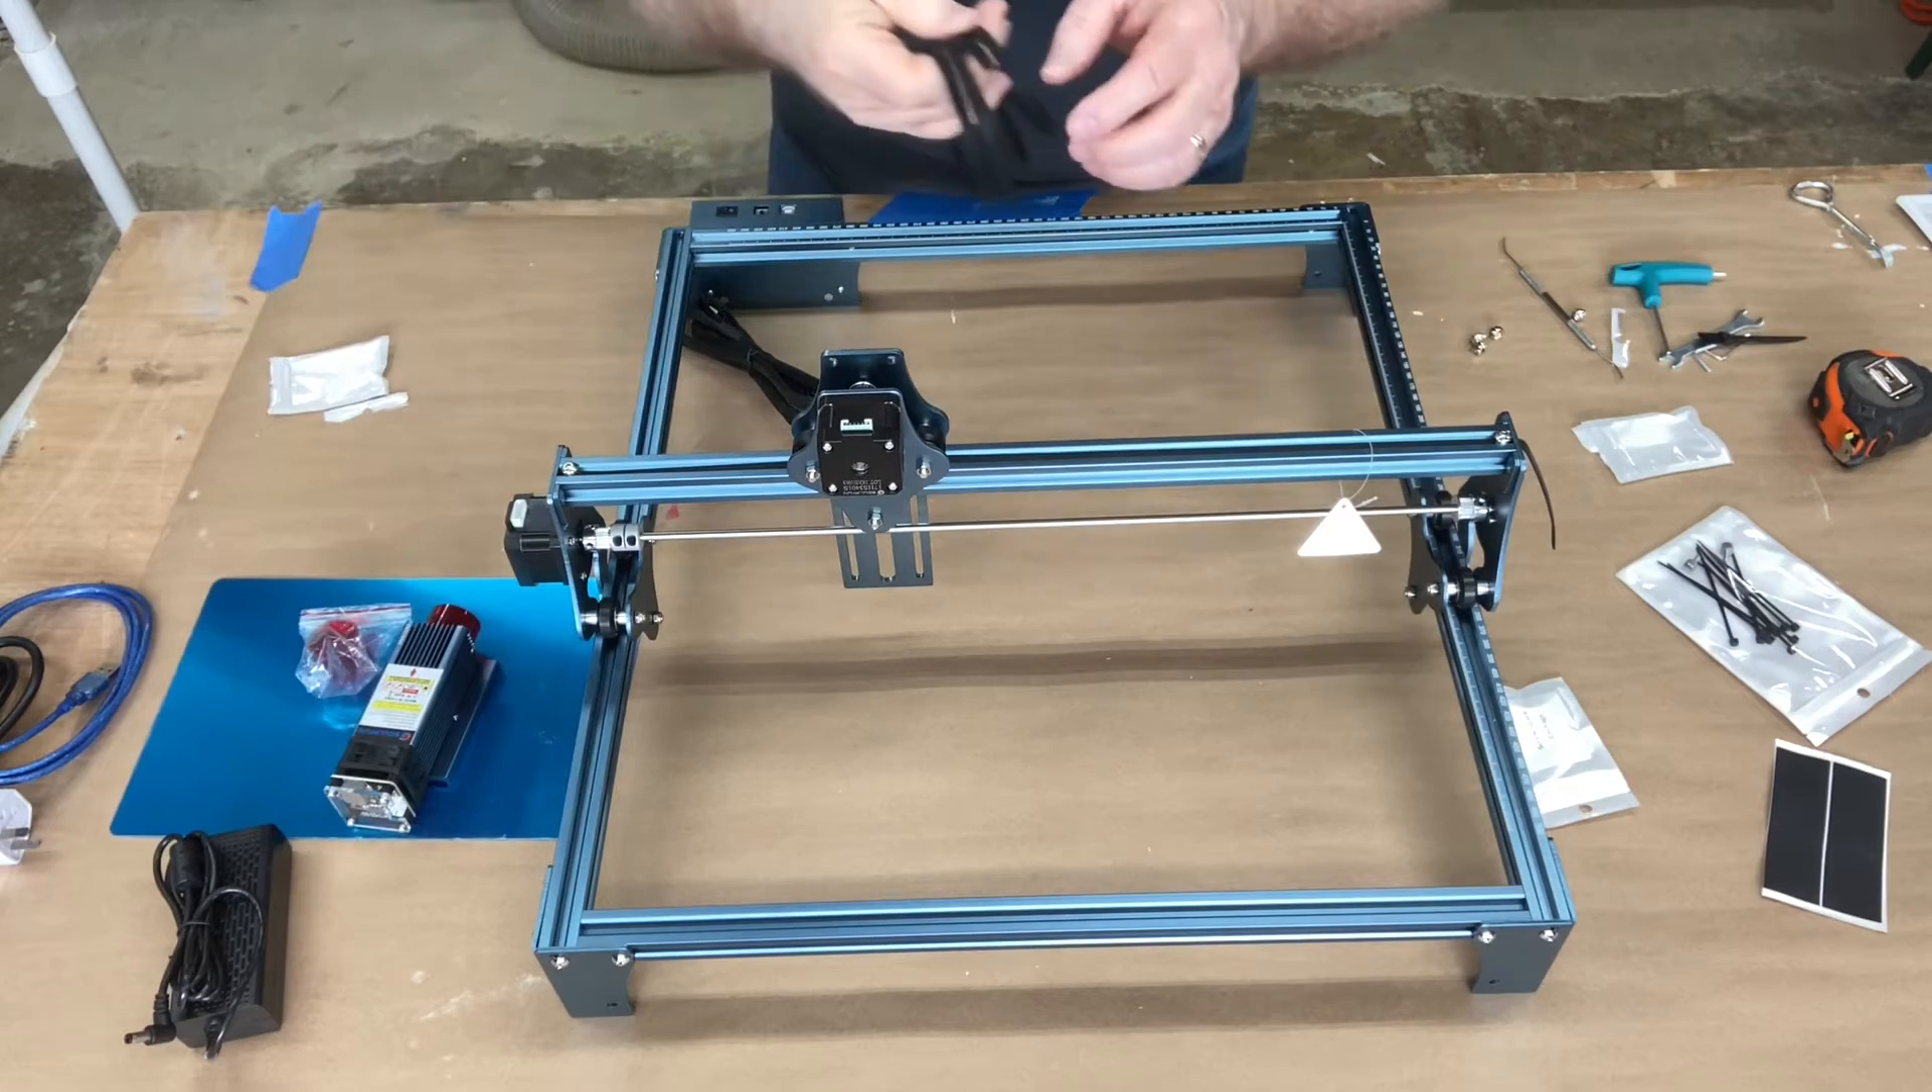Well the hard part's done getting the frame assembled.